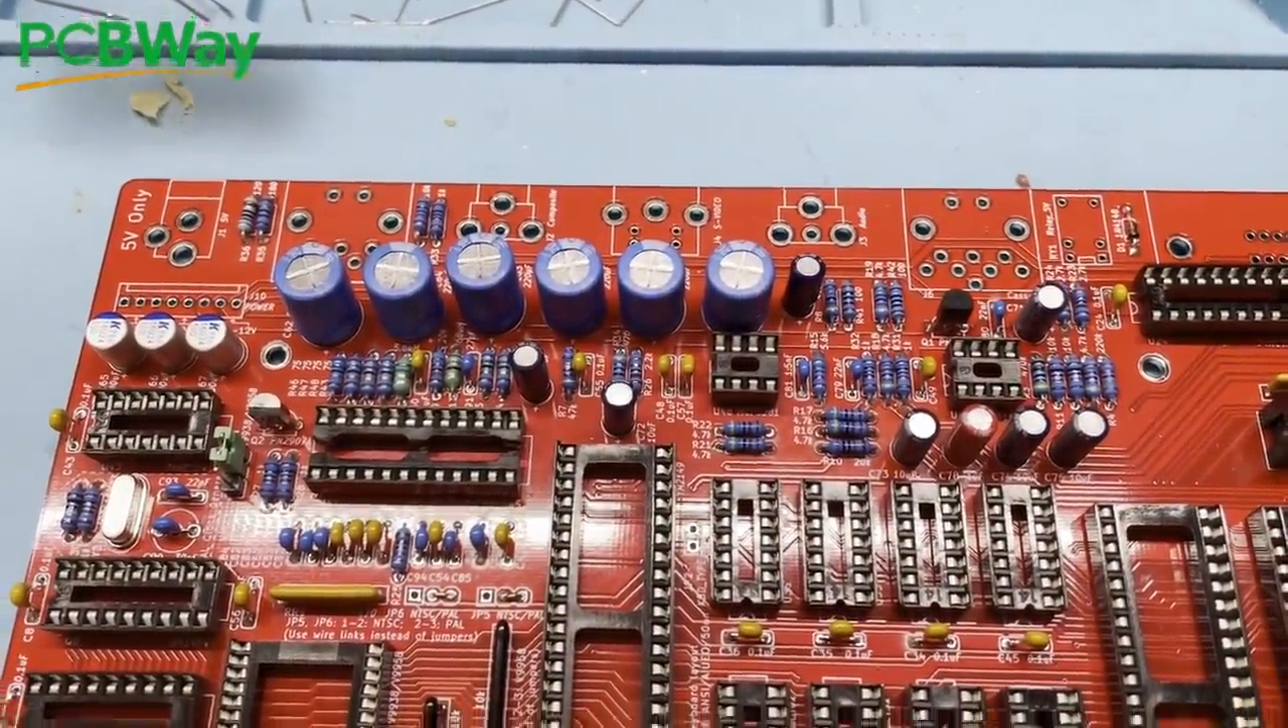And with all of those capacitors installed, there's only the external points to solder in.